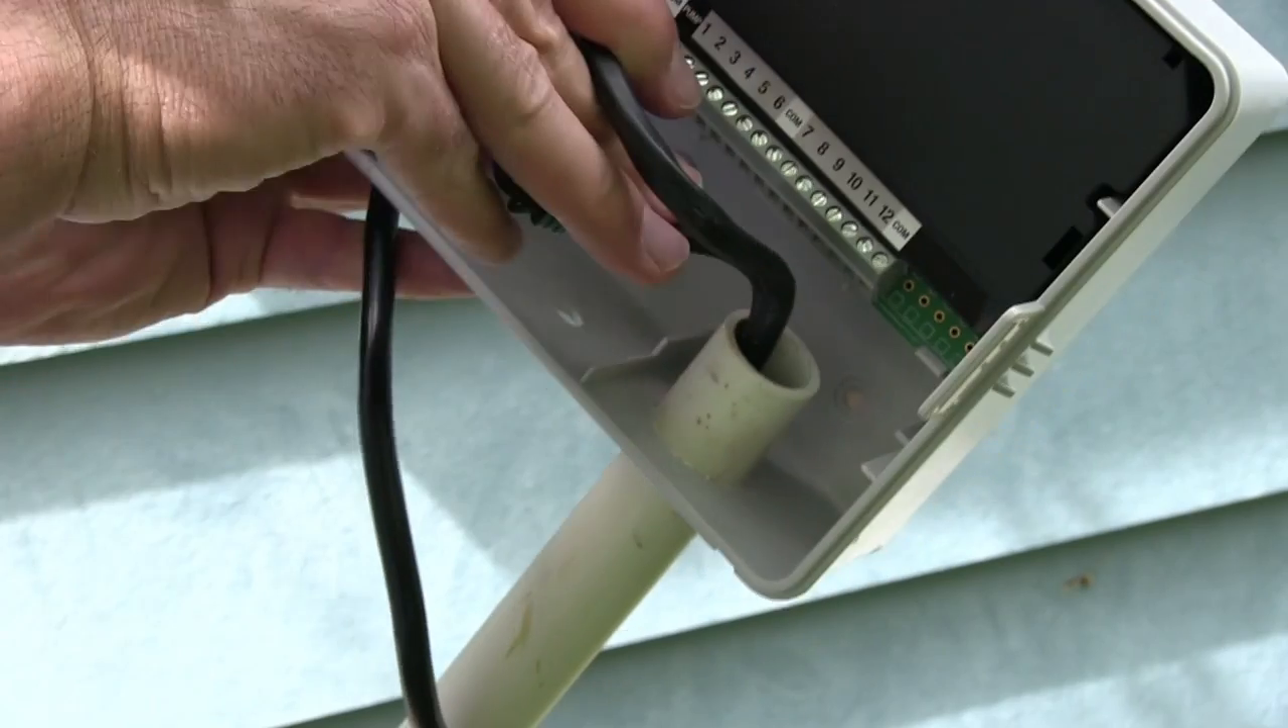And this PVC pipe fits right inside this pre-stamped hole.